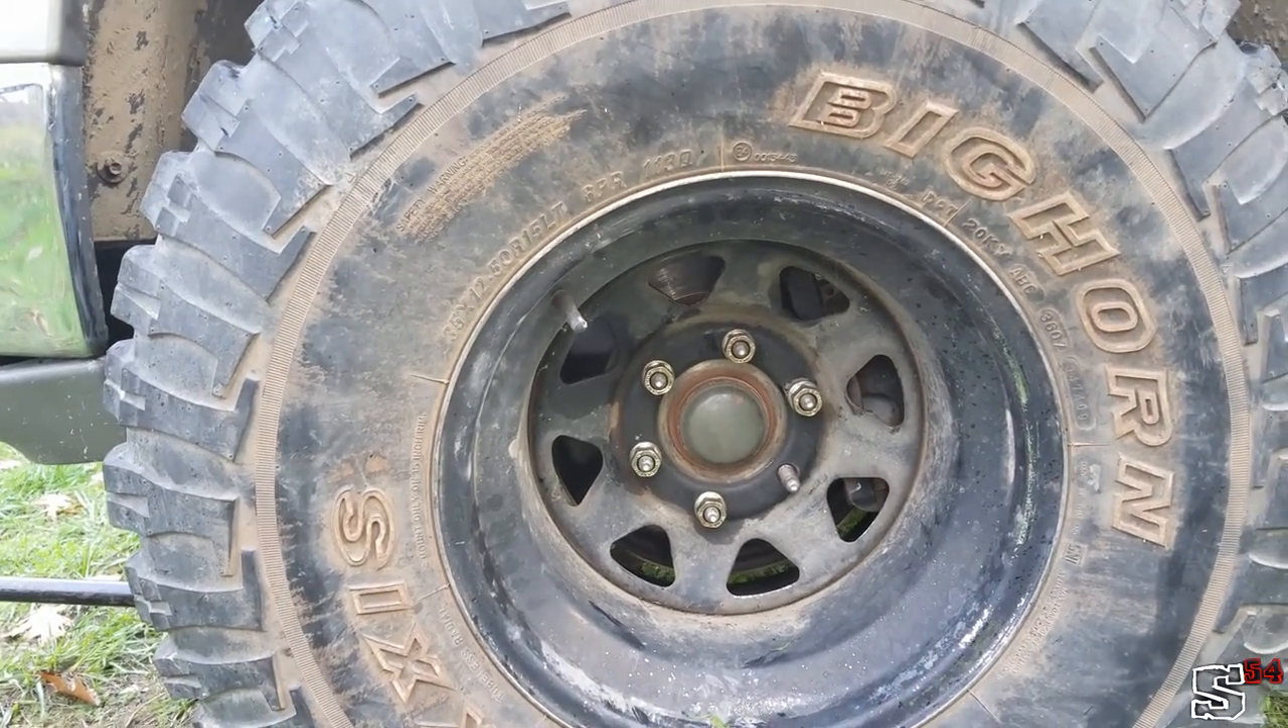The lug pattern does fit.